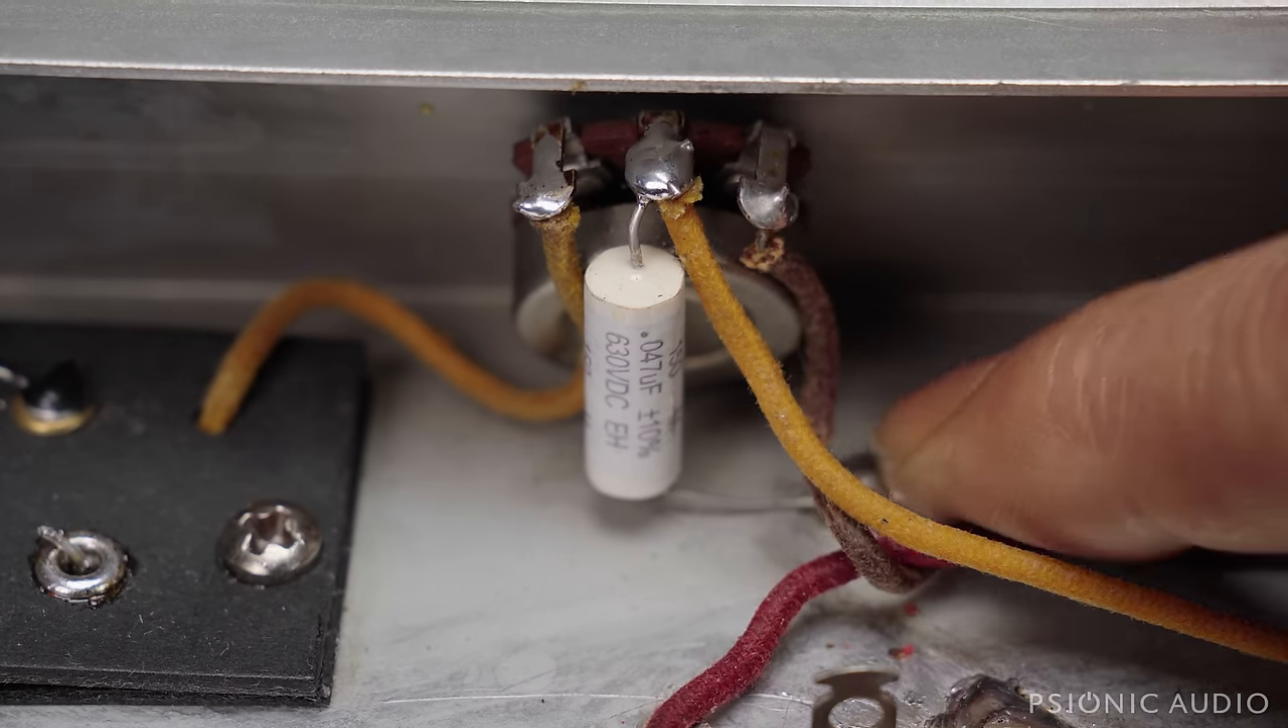And I cleaned all the pots and the hardware, and I put everything back, and you can see here I've reinstalled this cap here on the tremolo intensity pot.